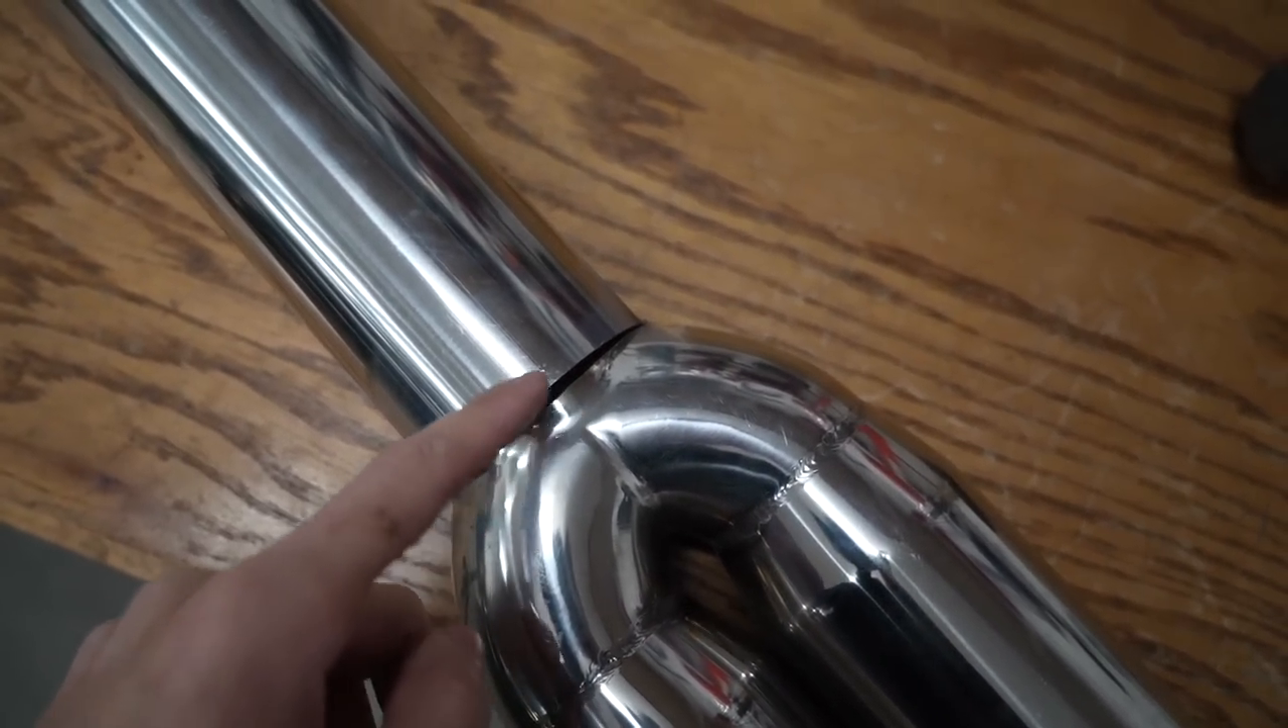There's a pretty good gap on this top part but I could definitely fill it in with the weld.